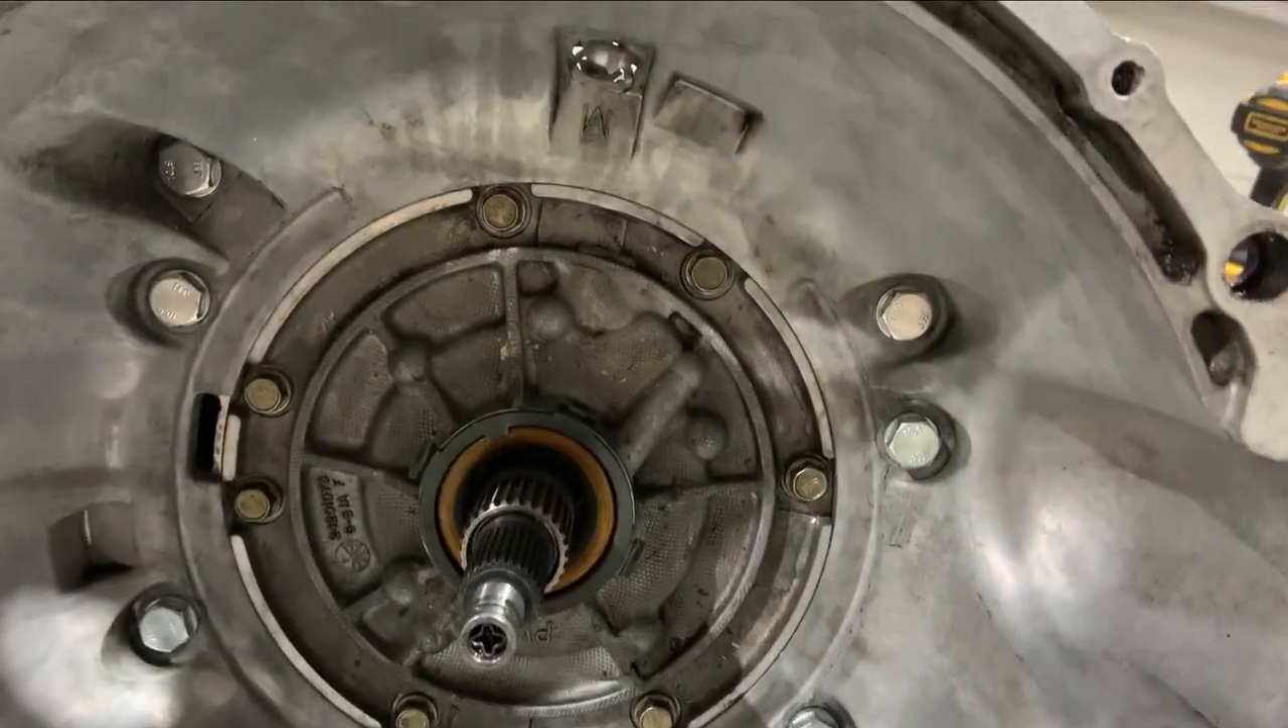All right all the bolts are in.